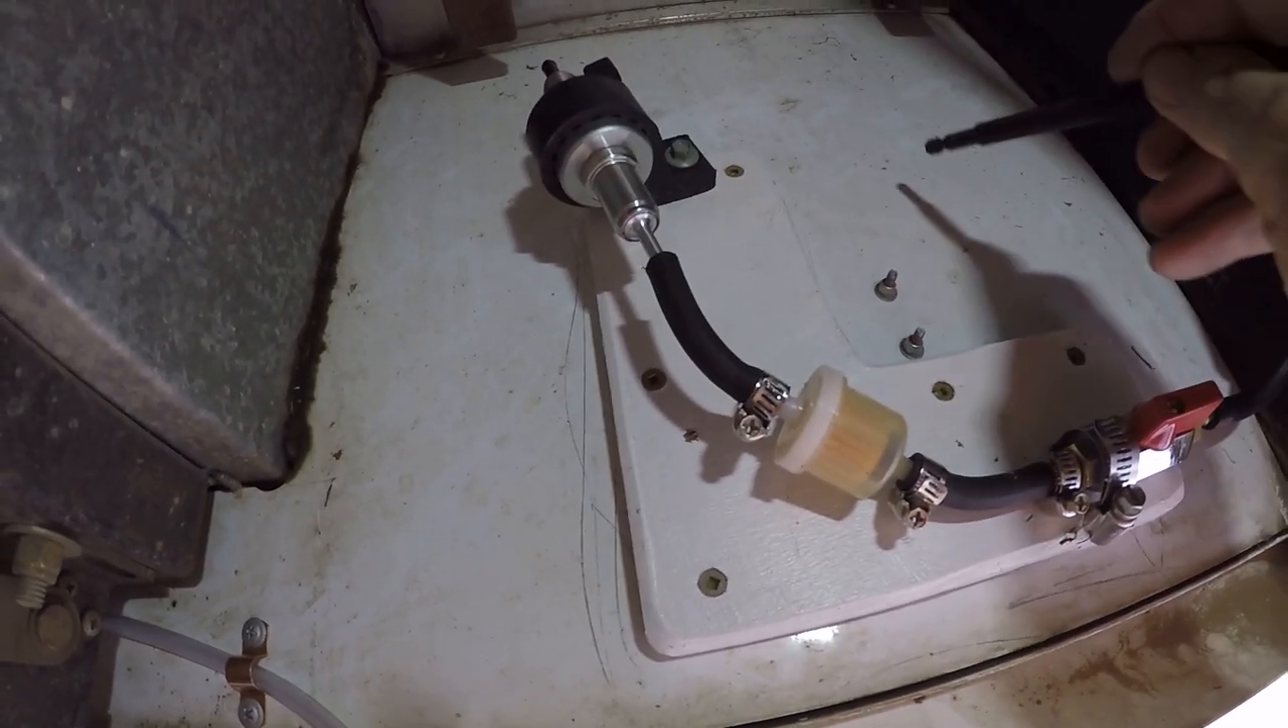I've mounted my um my bracket i've glued it on as well as screwed it.